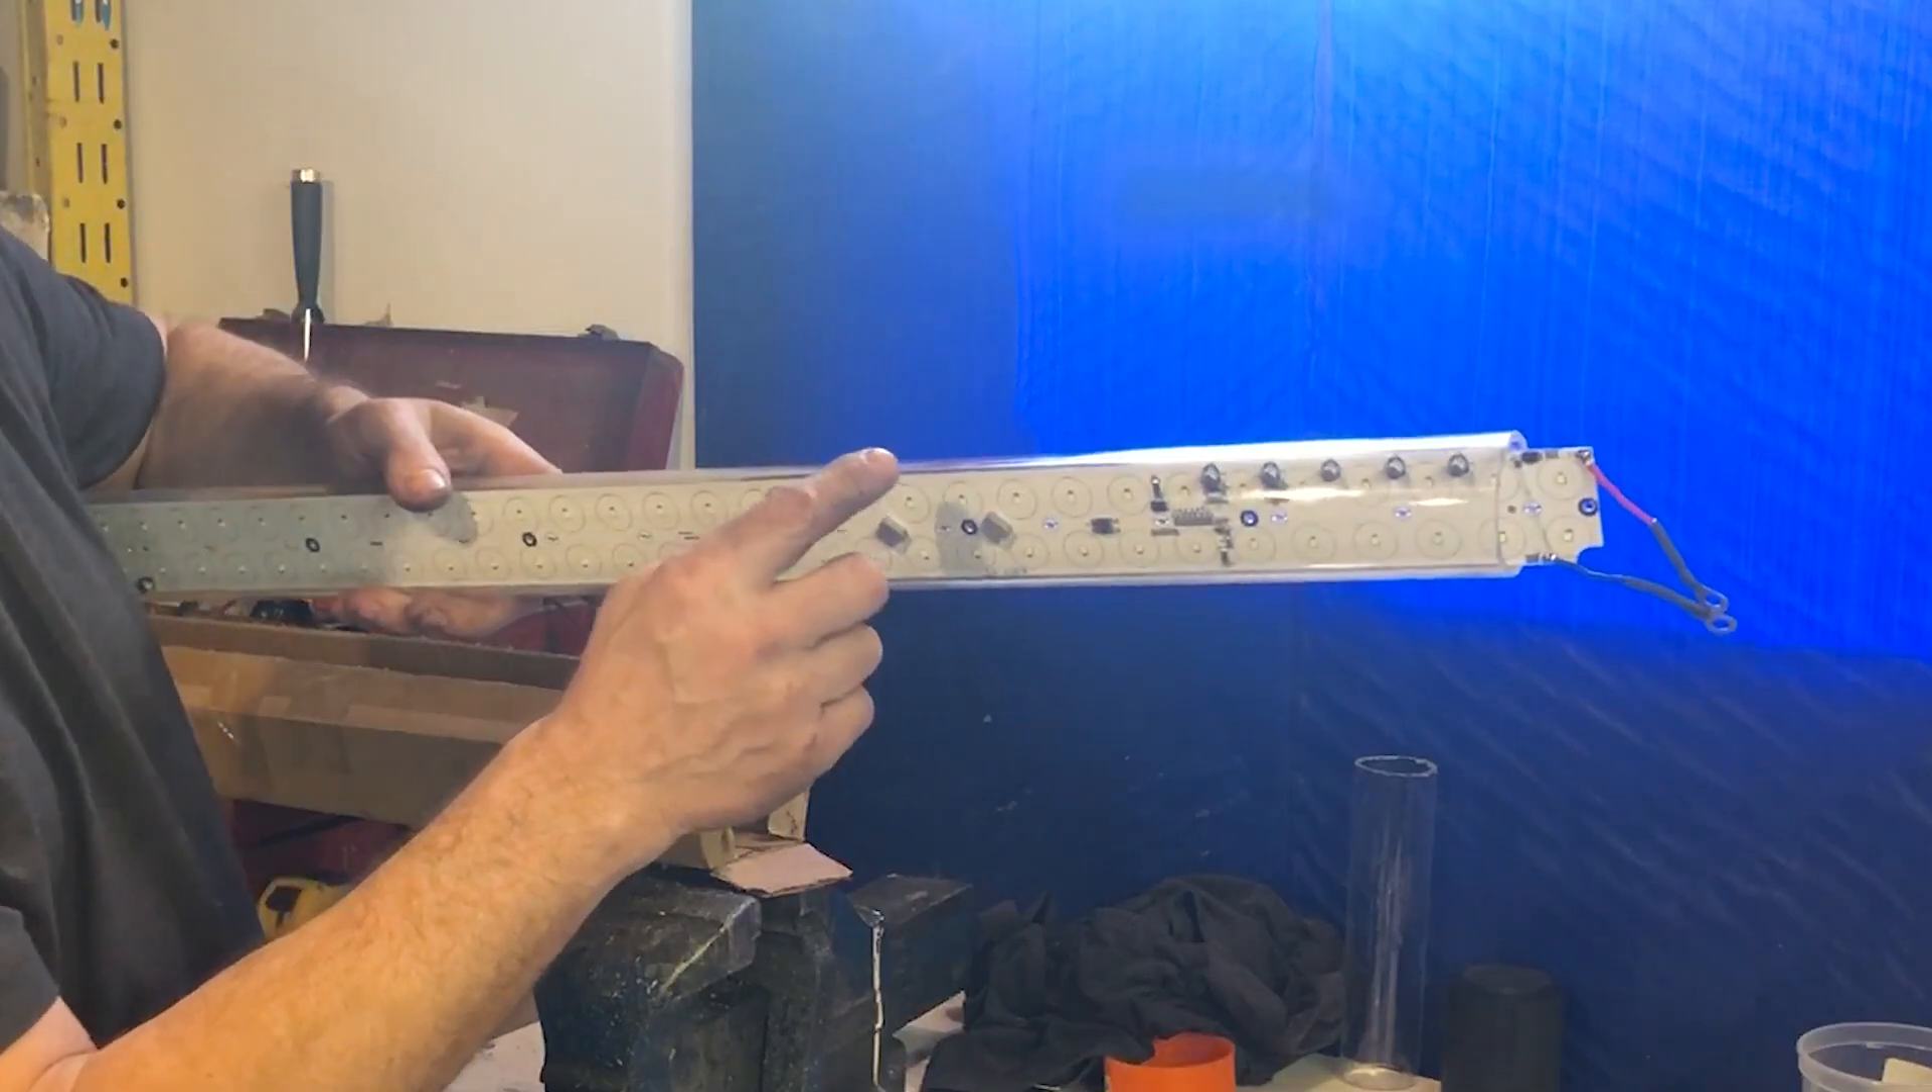So what I've done already is I slid the circuit board with the LEDs into the acrylic tube.